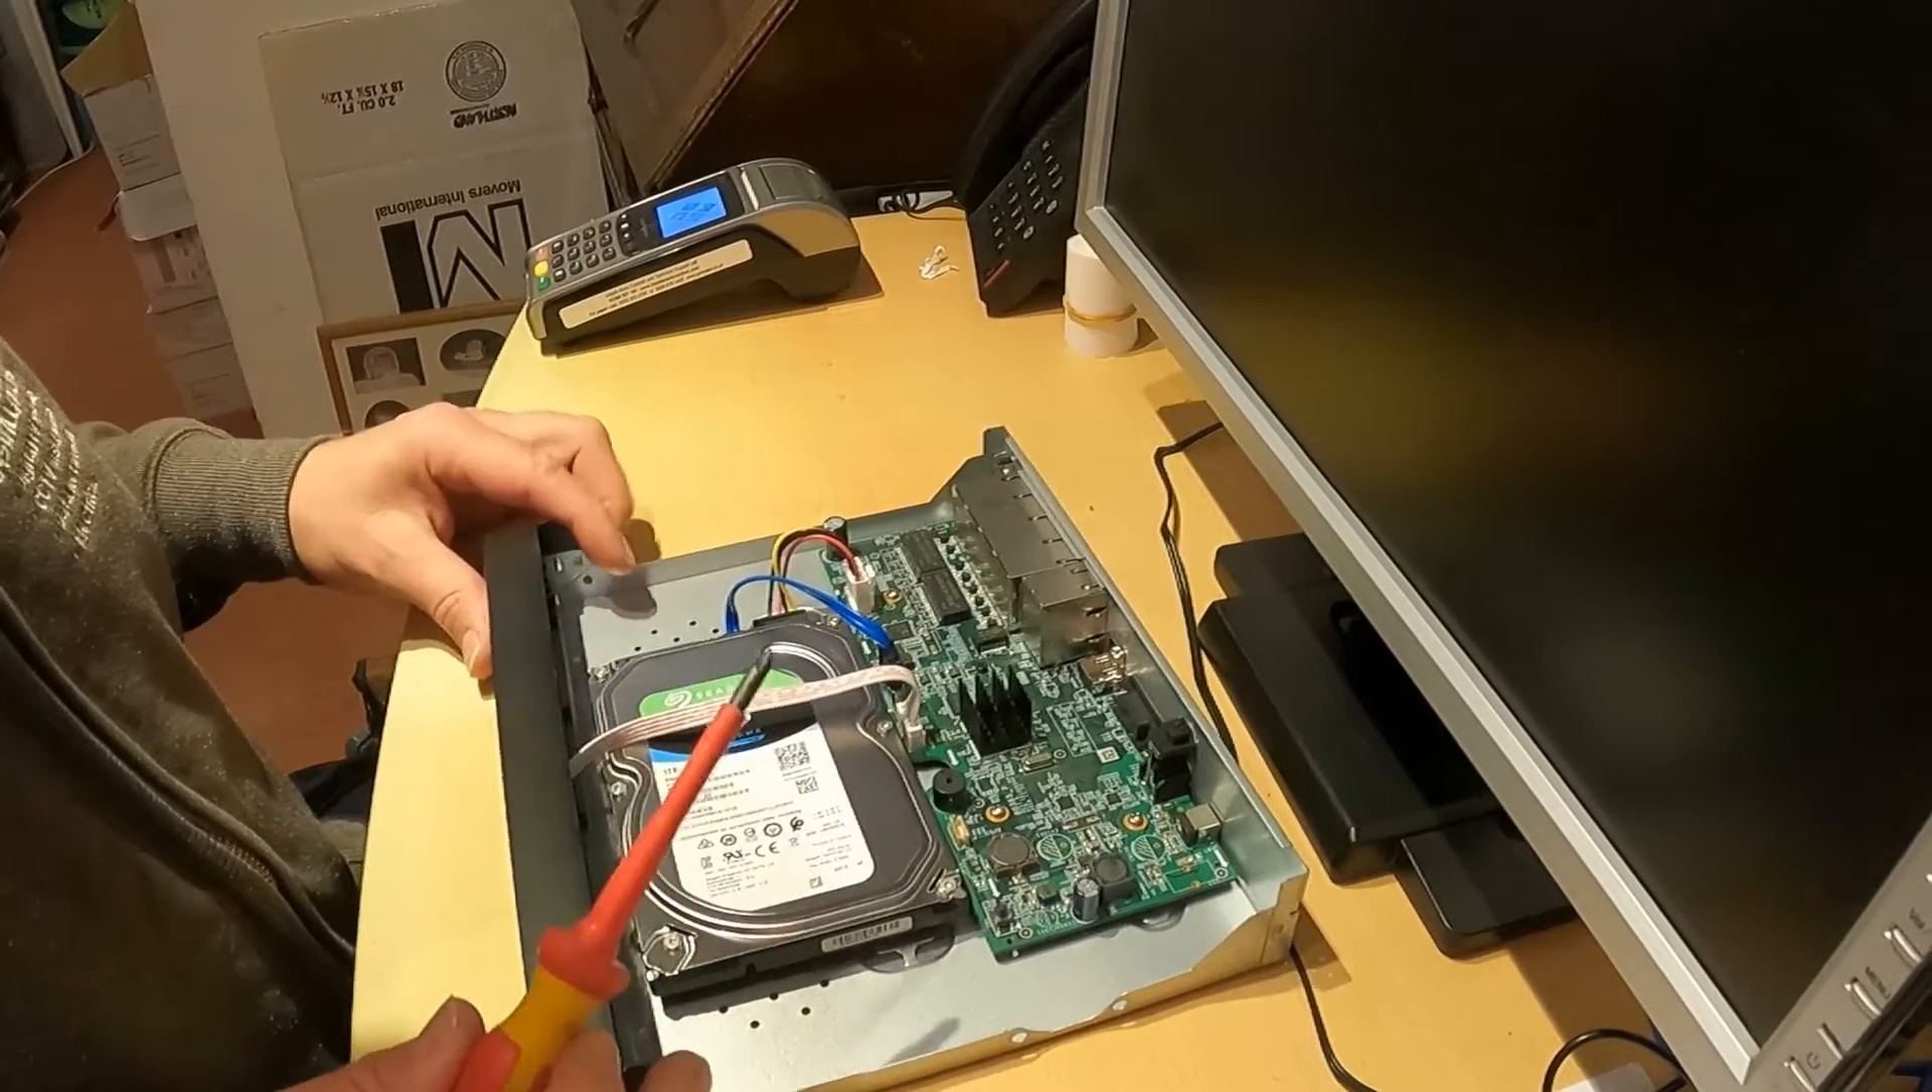Okay so now the outer shell is off.